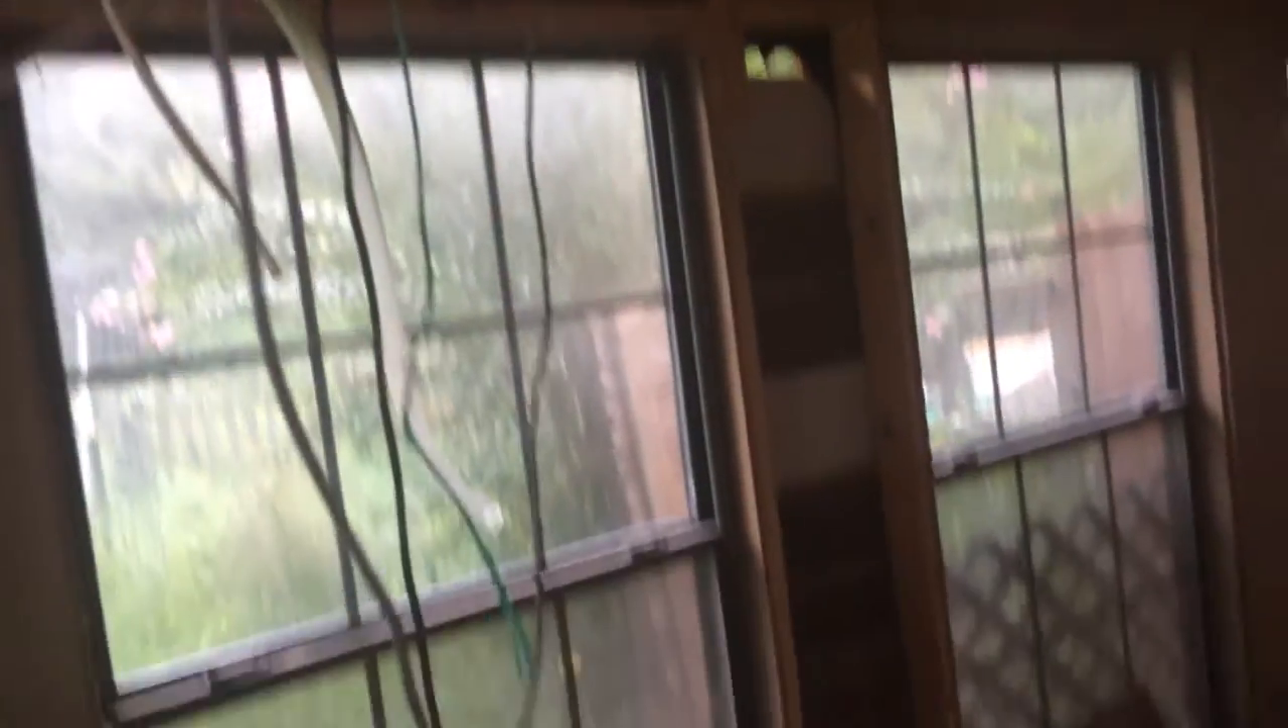So you guys remember this look. Hasn't got our interior put back together yet. That's fine.